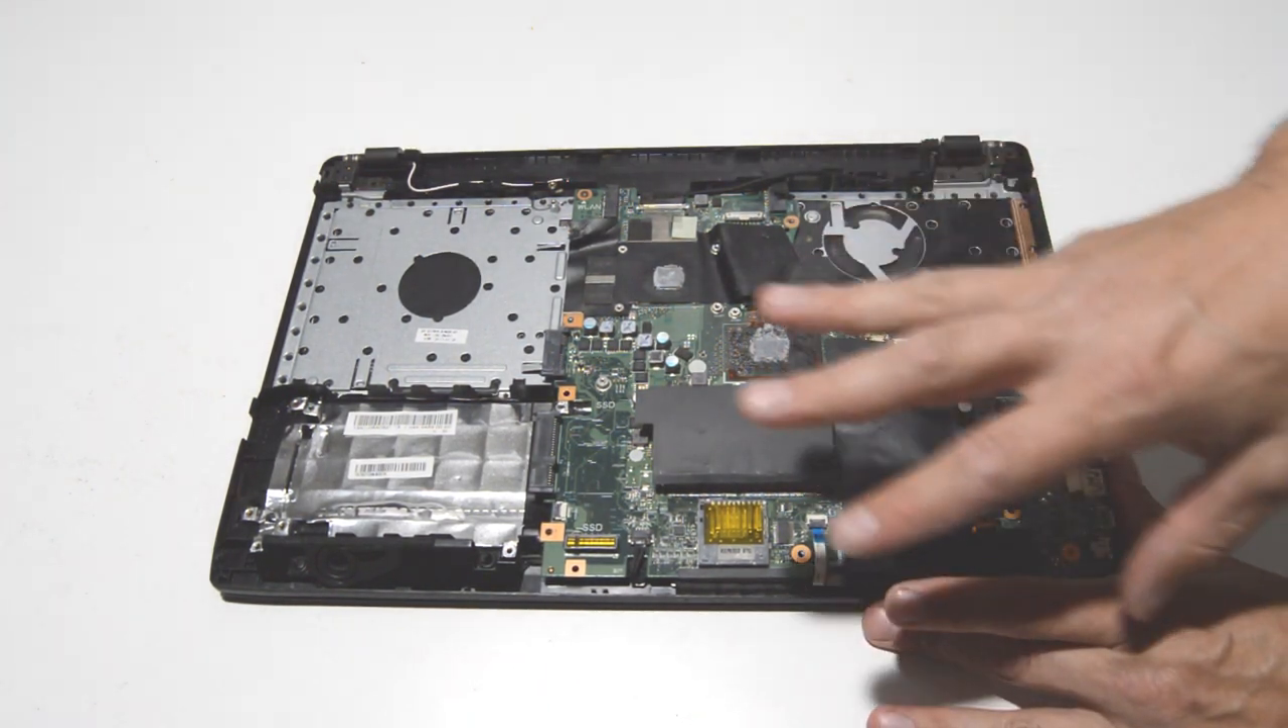All right now we have the motherboard fully exposed.